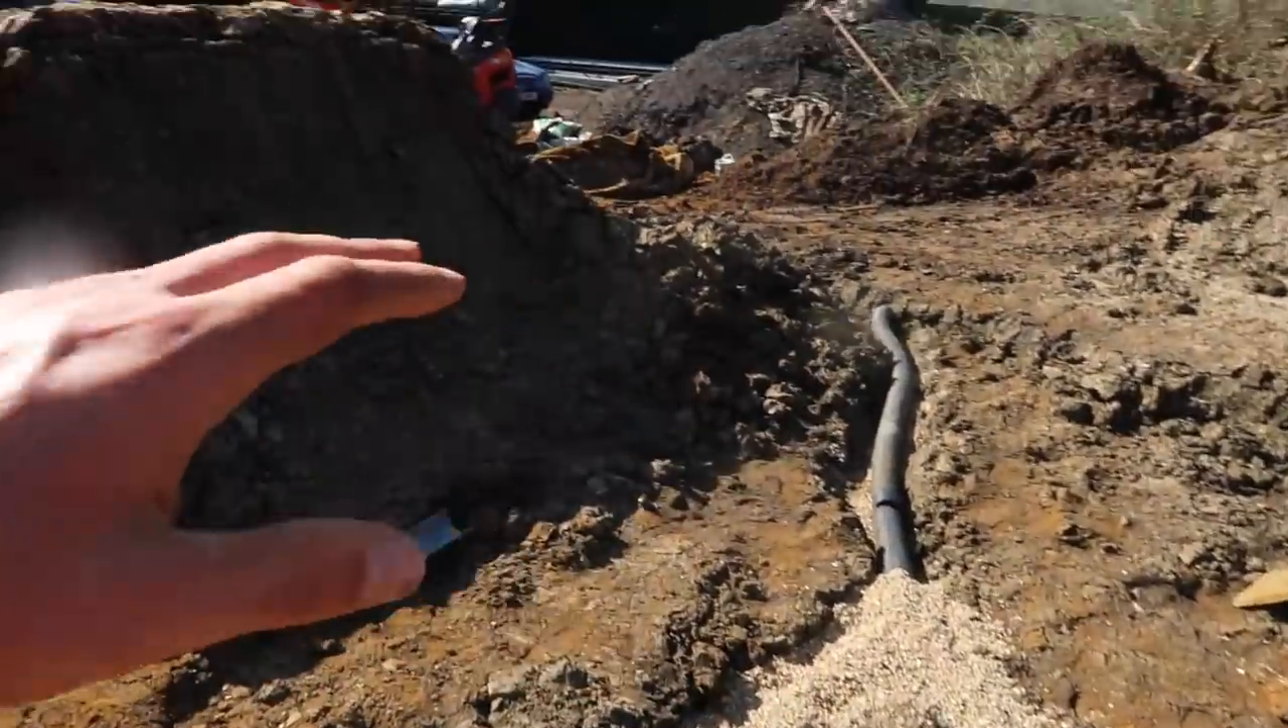These pipes just need covering.